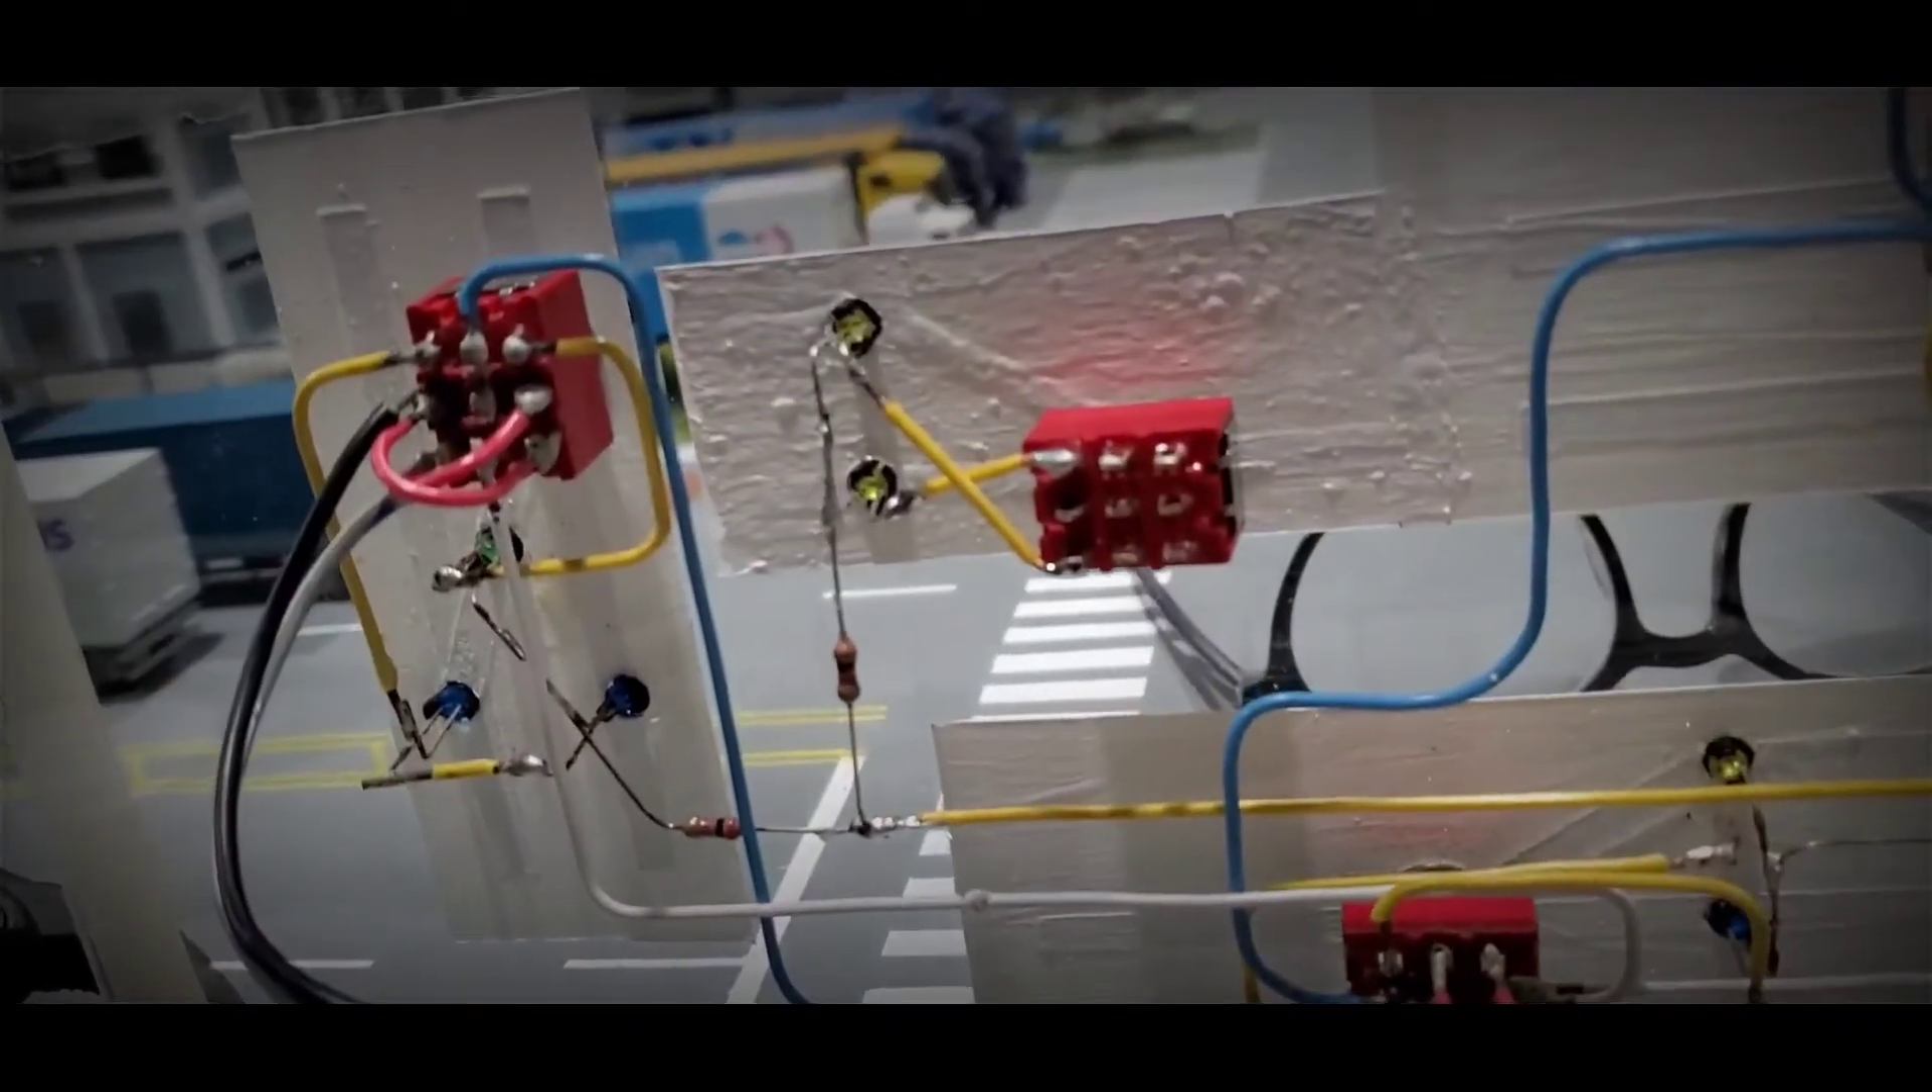Here you can see that I already did the wiring for the LED bulbs.